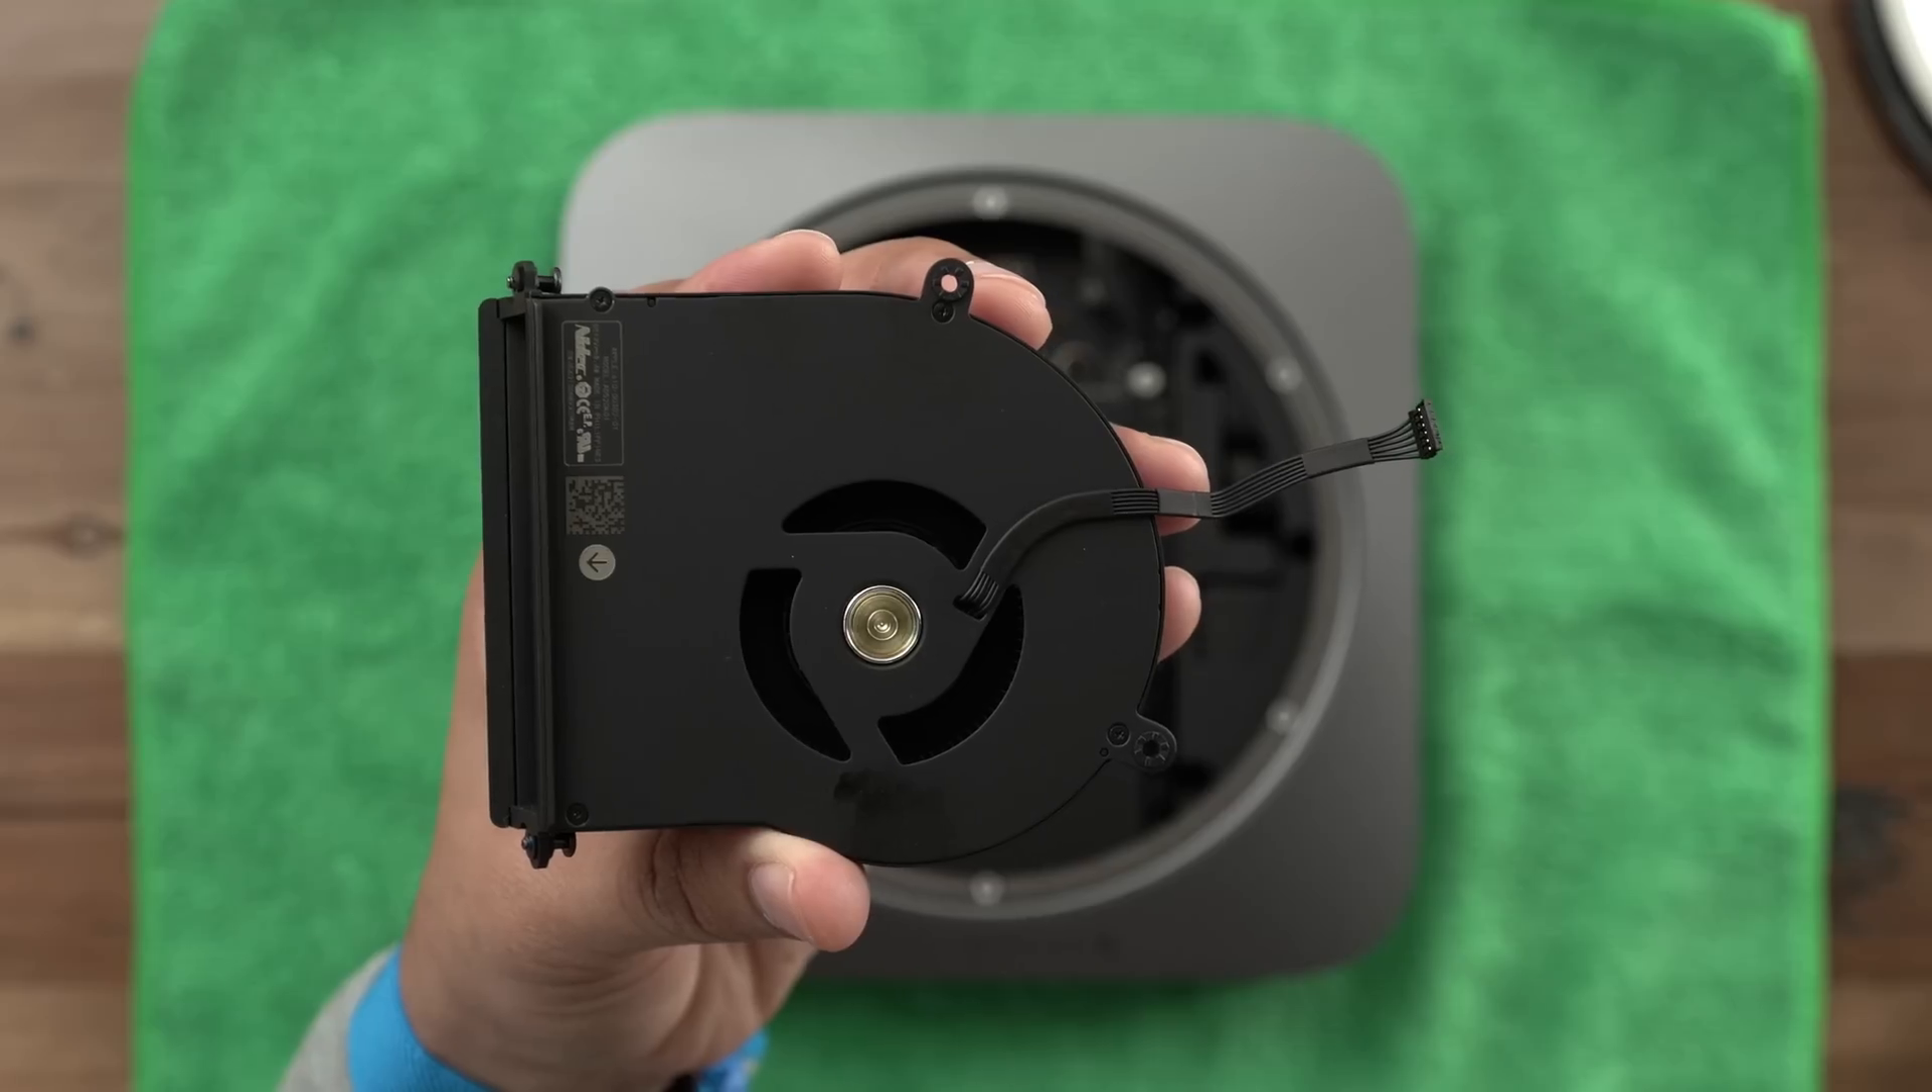And the fan is completely detached.